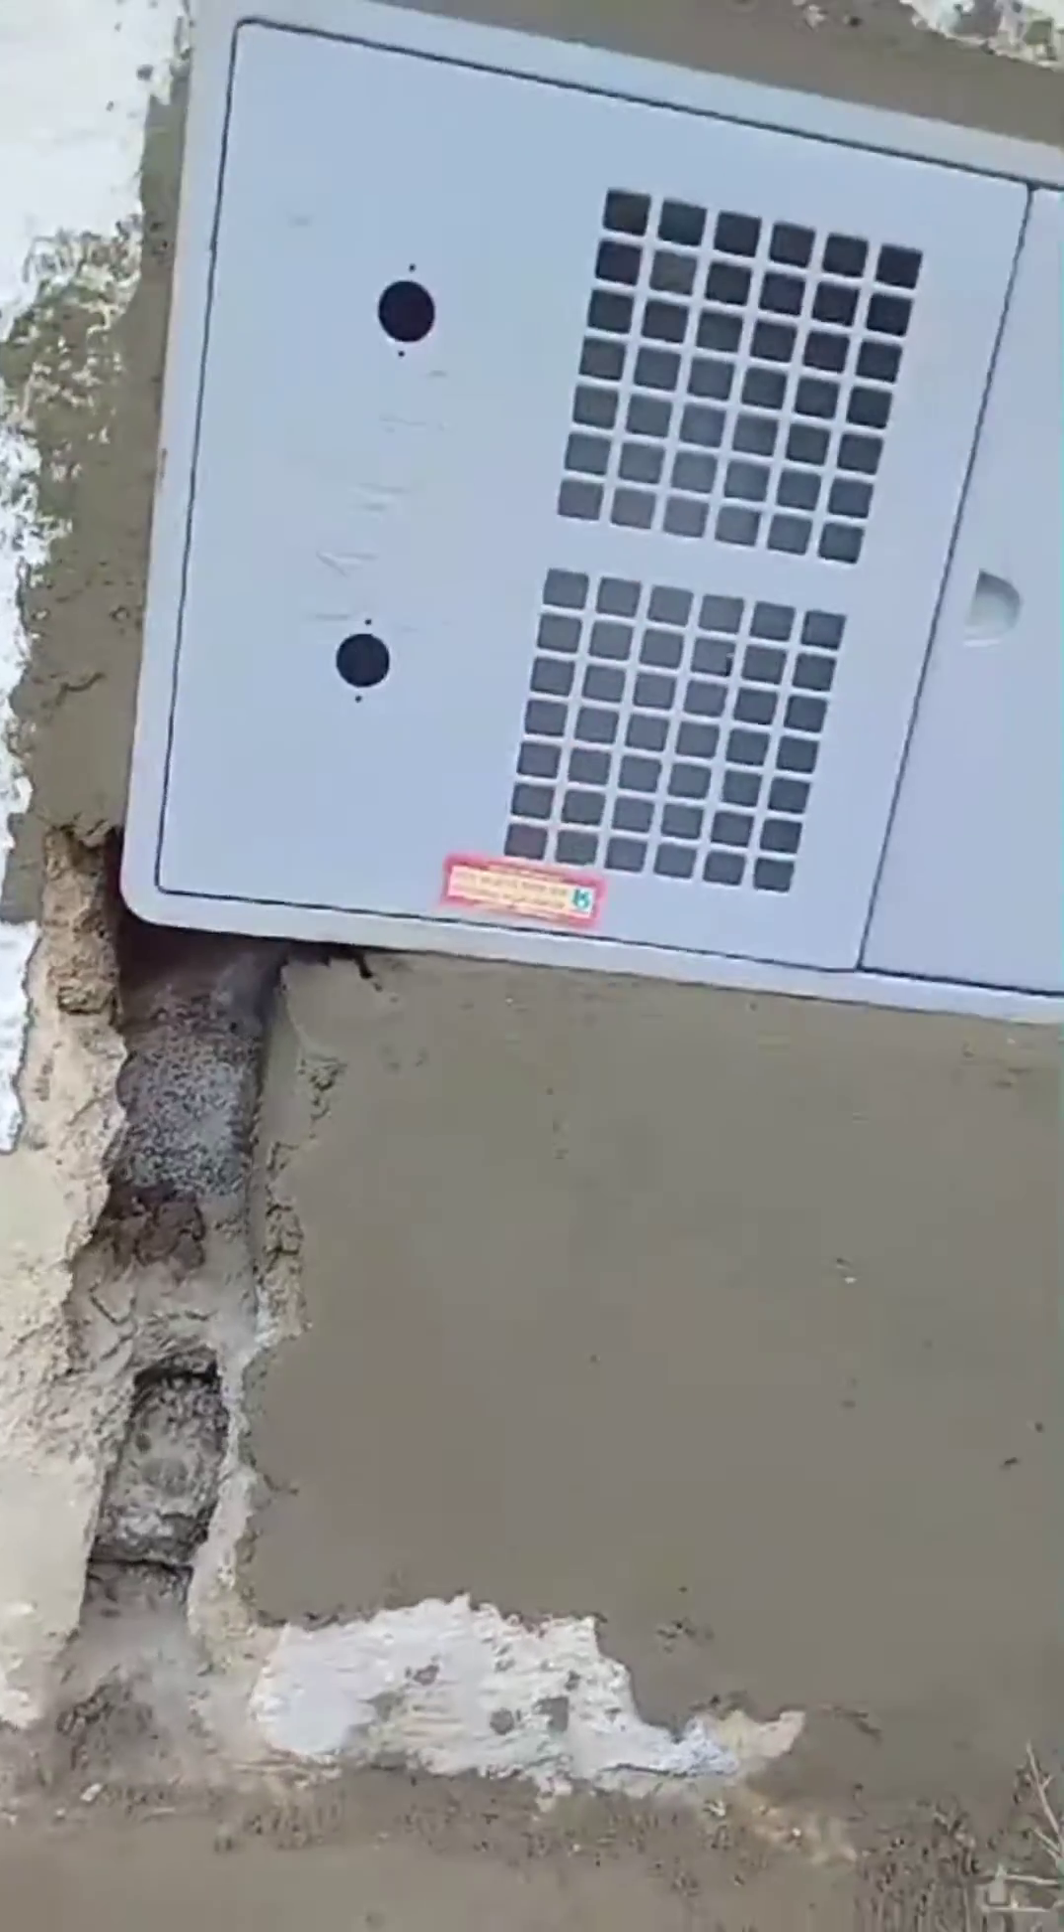Olha a caixinha bem instalada aí que eu instalei.